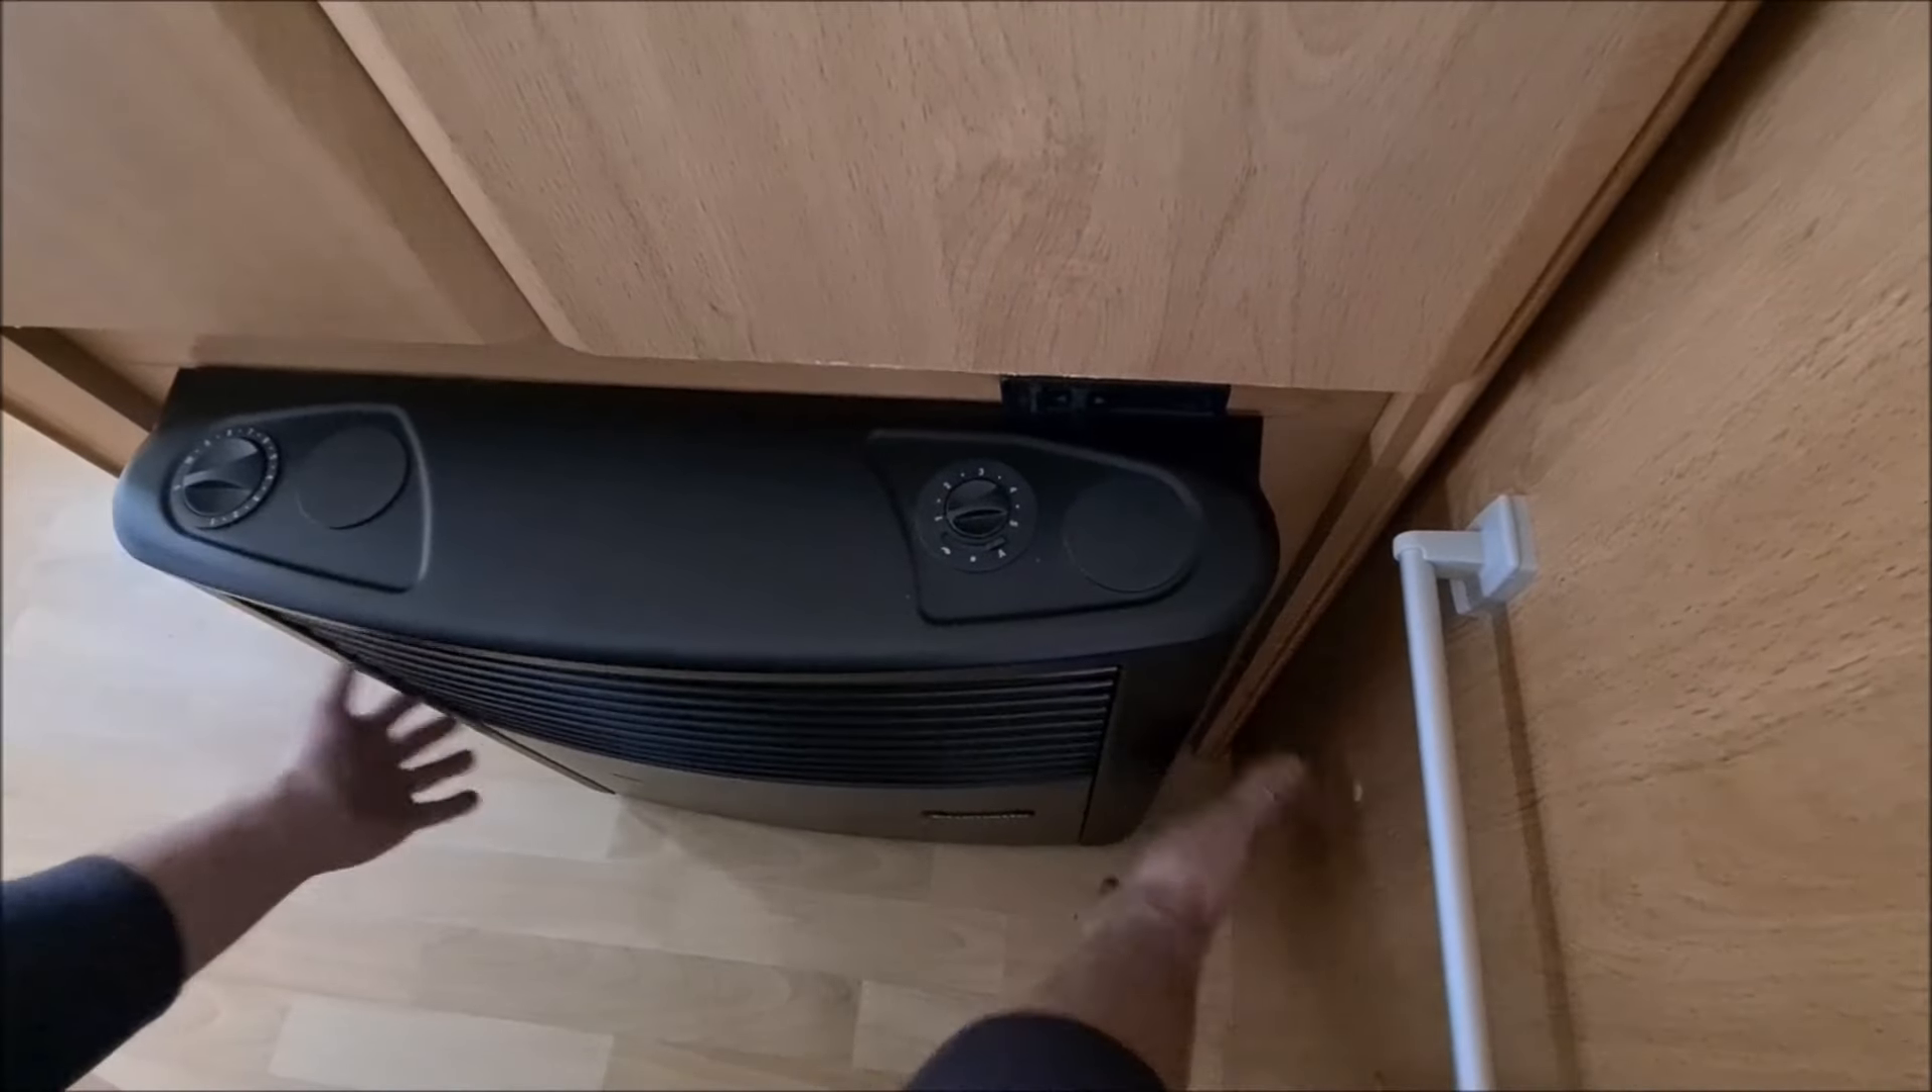Jetzt ist die Verkleidung wieder montiert.